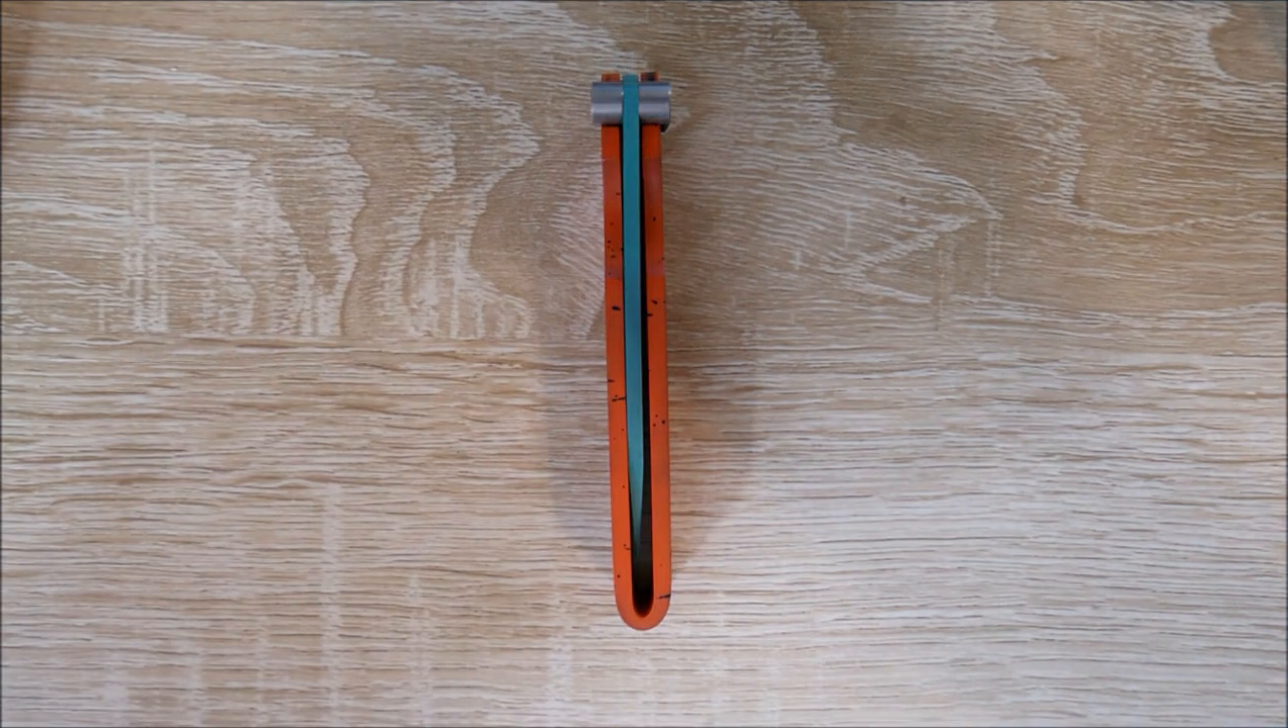You can already tell the centering is off.